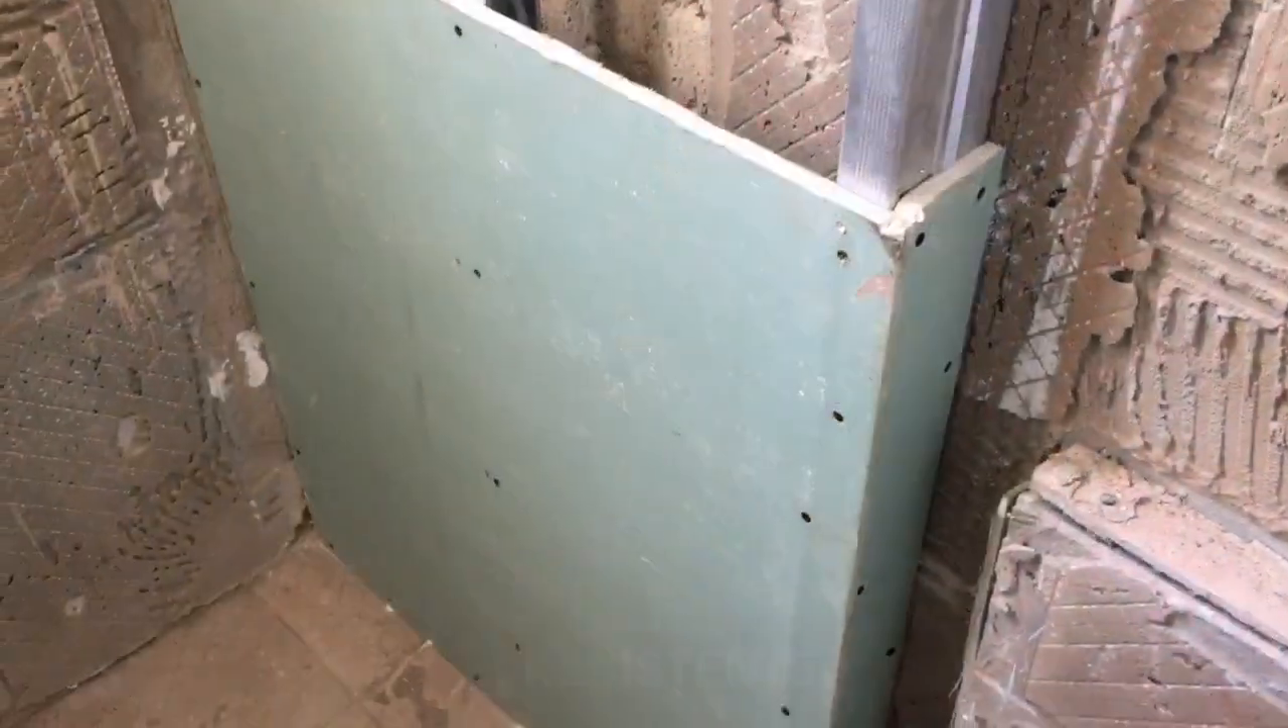E aí pessoal, já parafusei a placa aqui.